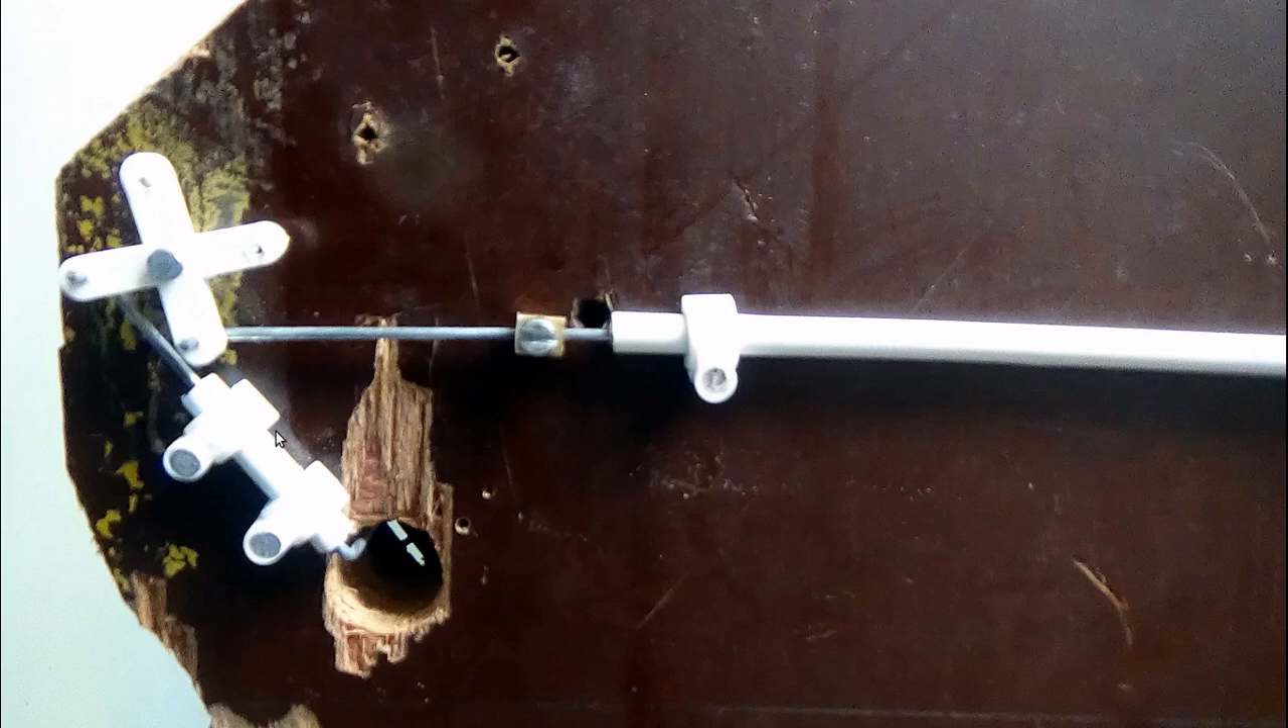All of these bits of cable are held on quite effectively with 4mm cable clips.